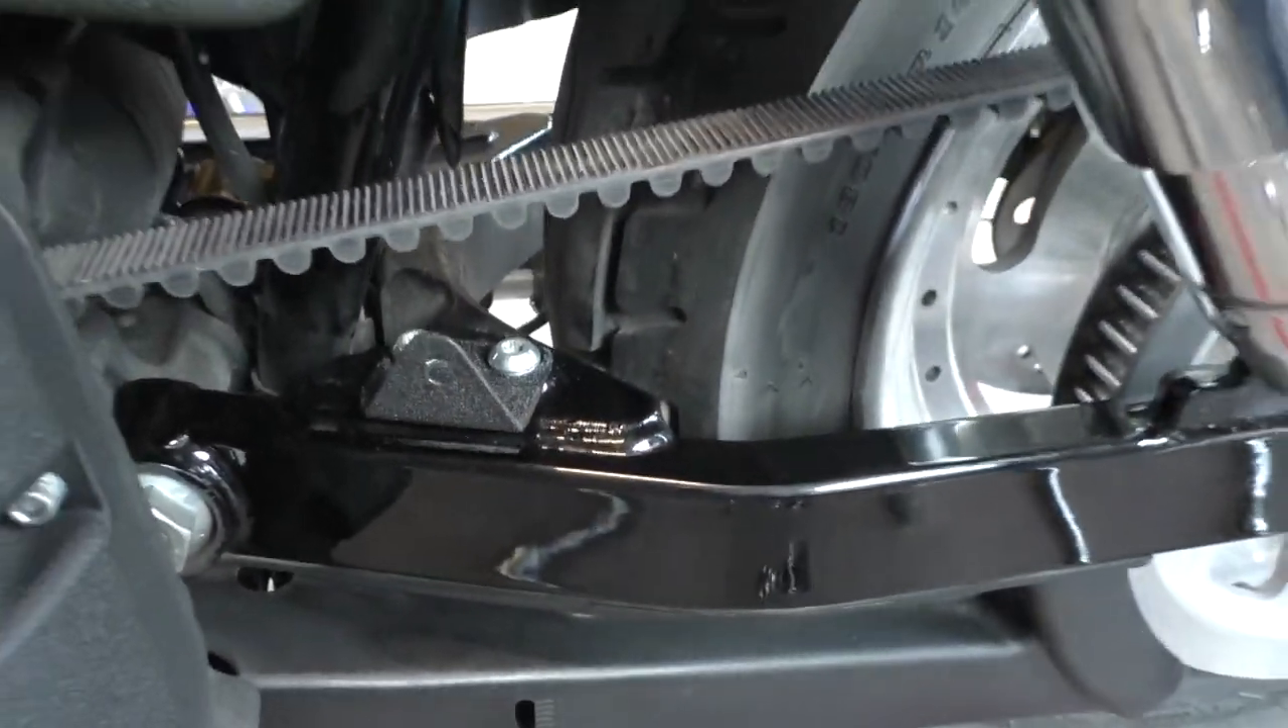Just one last look at the bracket in place. Looks pretty good. It's a pretty nice match to the stock wrinkle finish on the primary here.